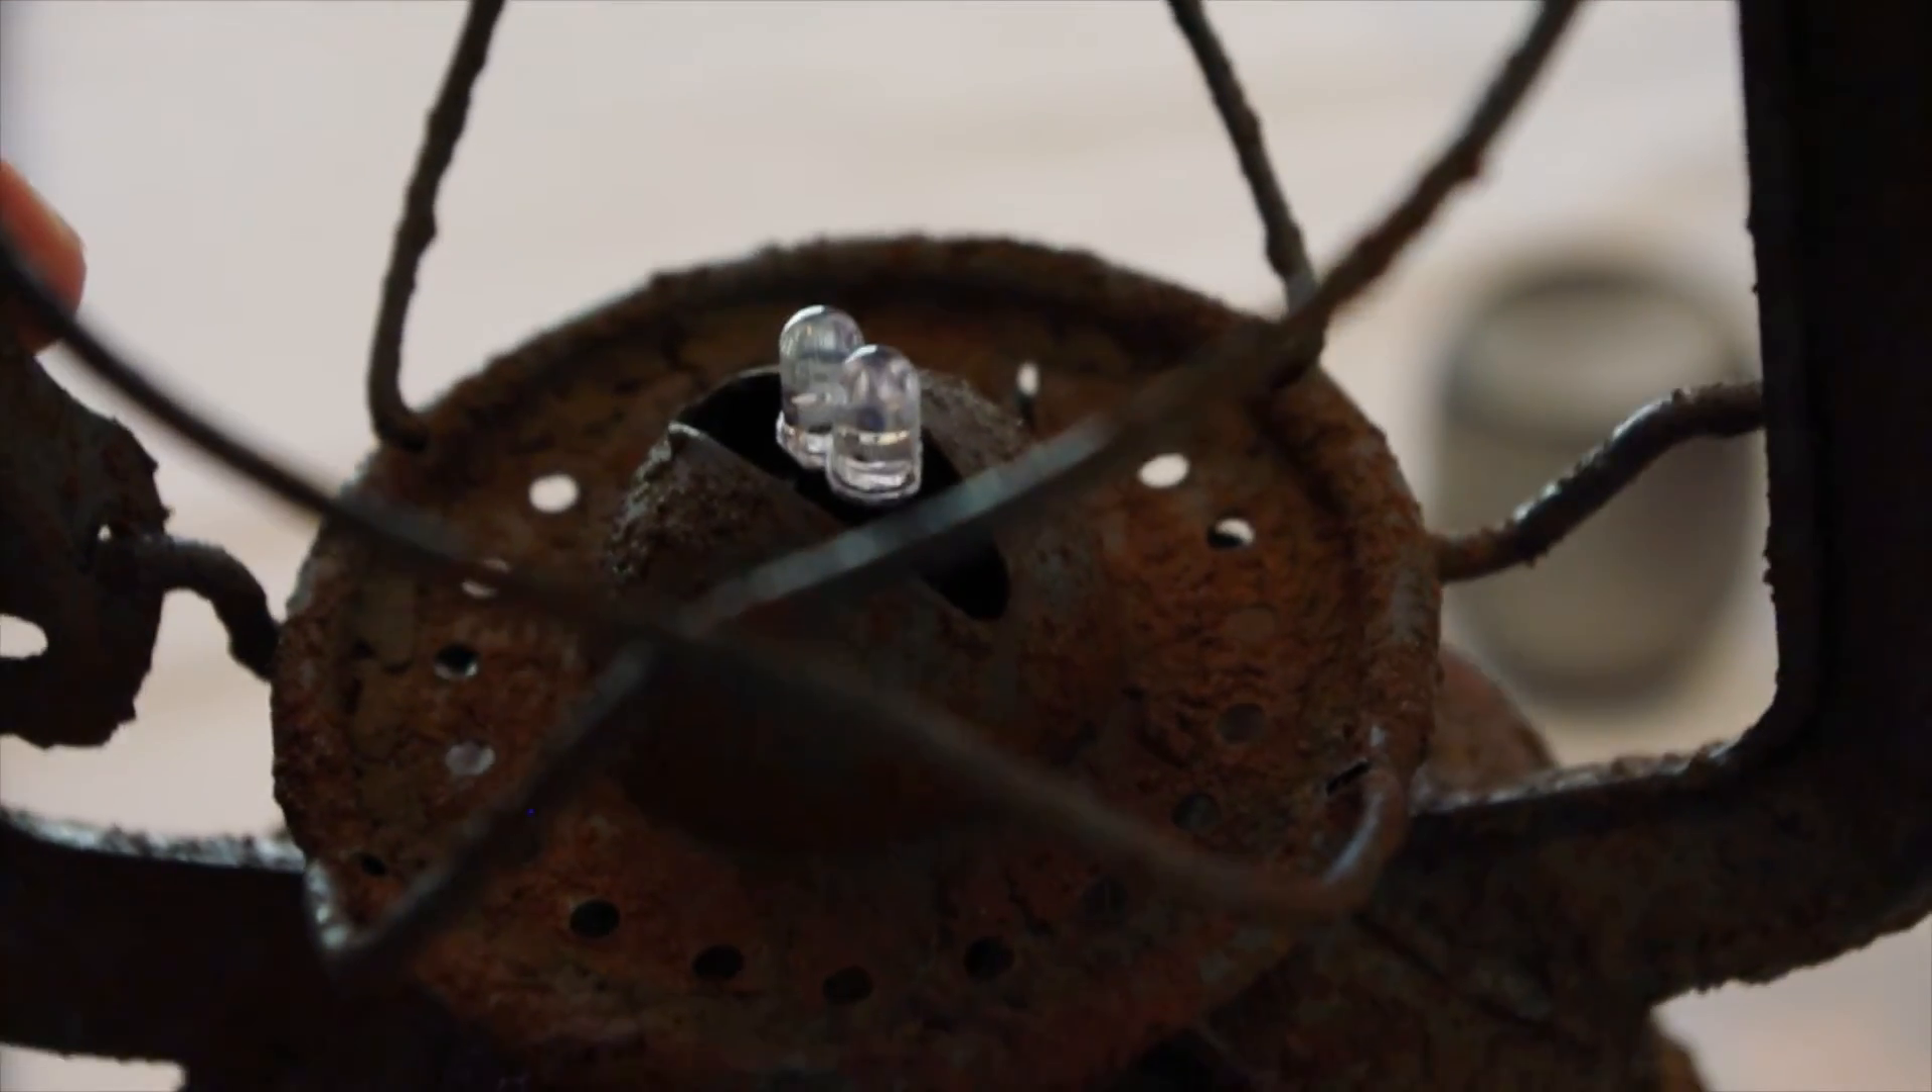Now you can see that the LEDs stick up there through the slot where the wick would go.